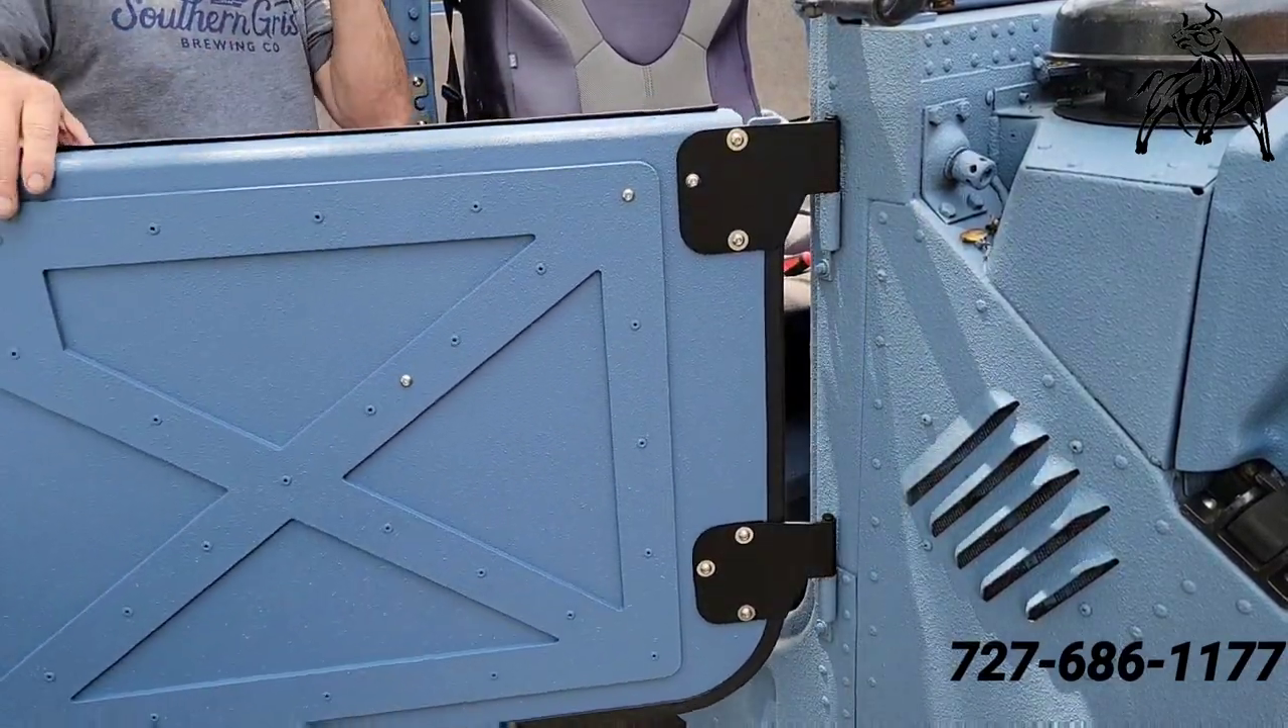All right, I have the hinges on.